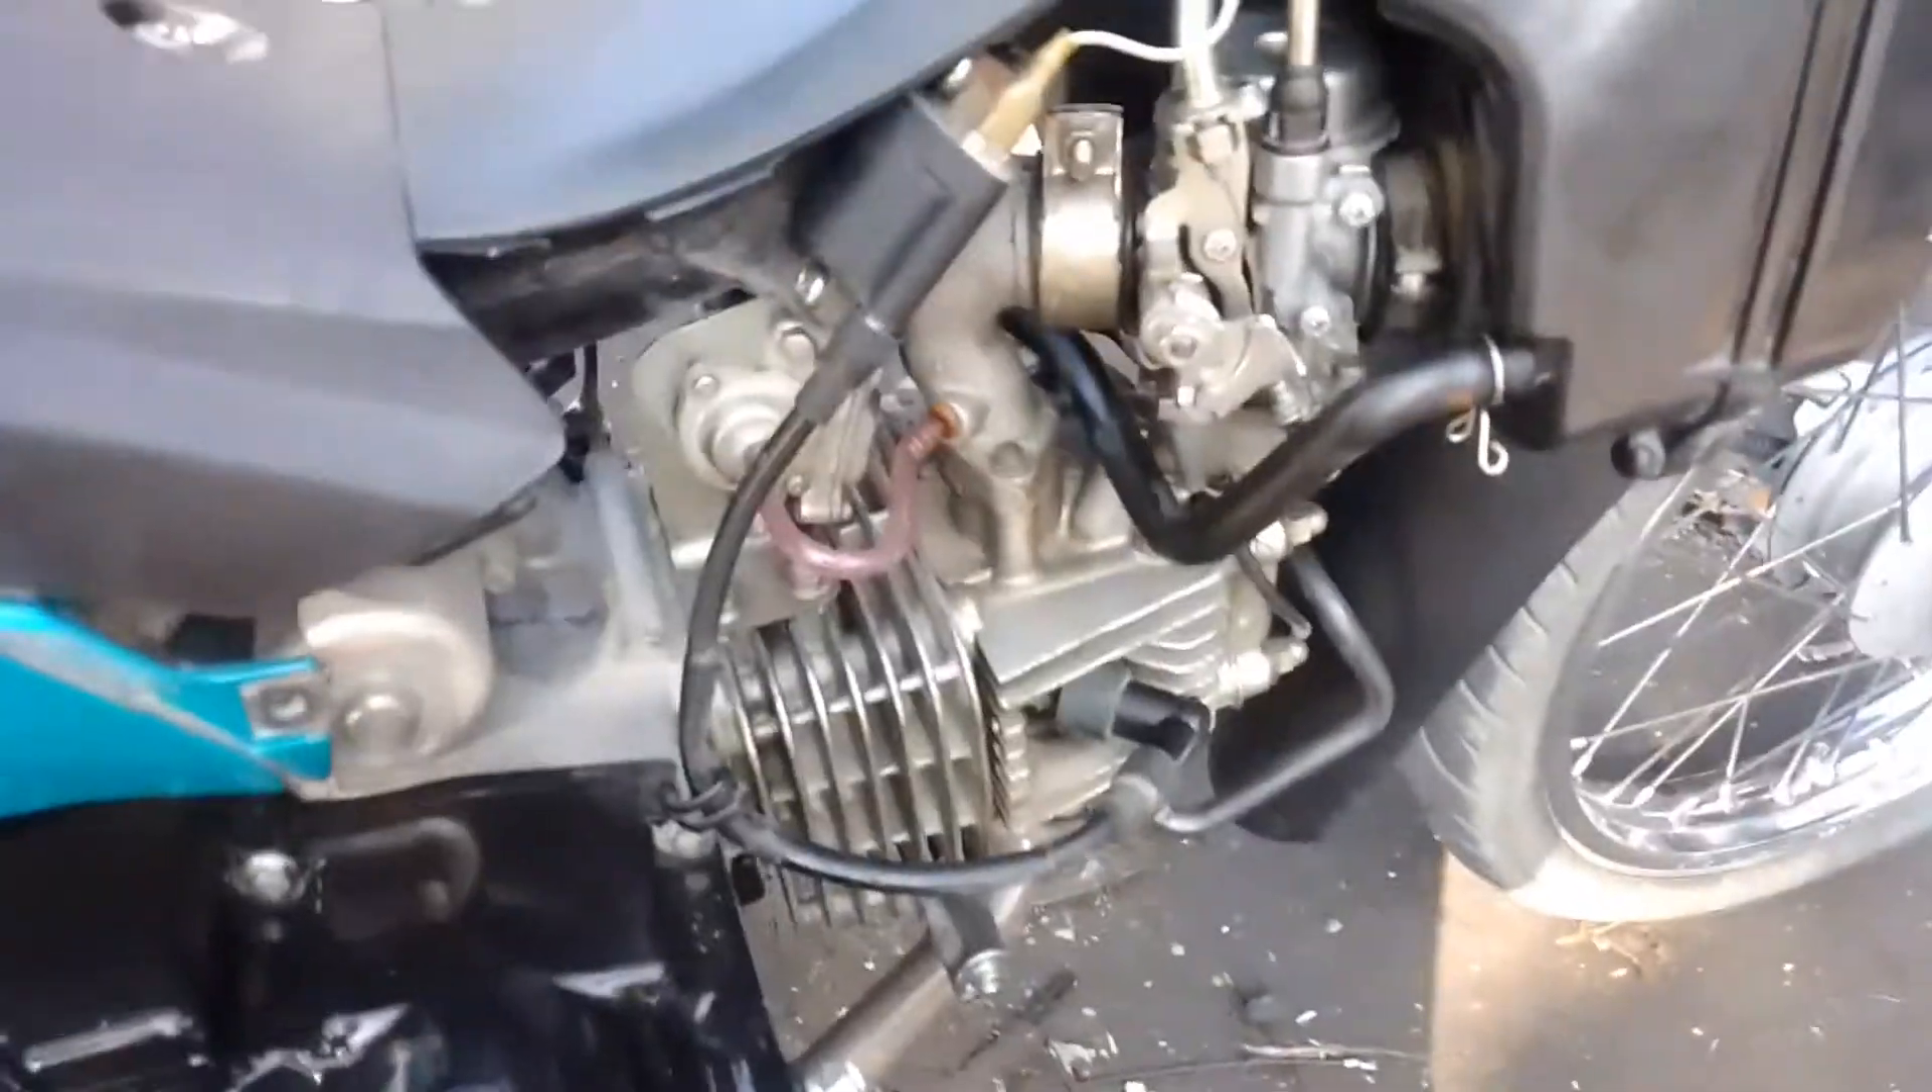At ngayon po naikabit na po natin yung cylinder head po nya.